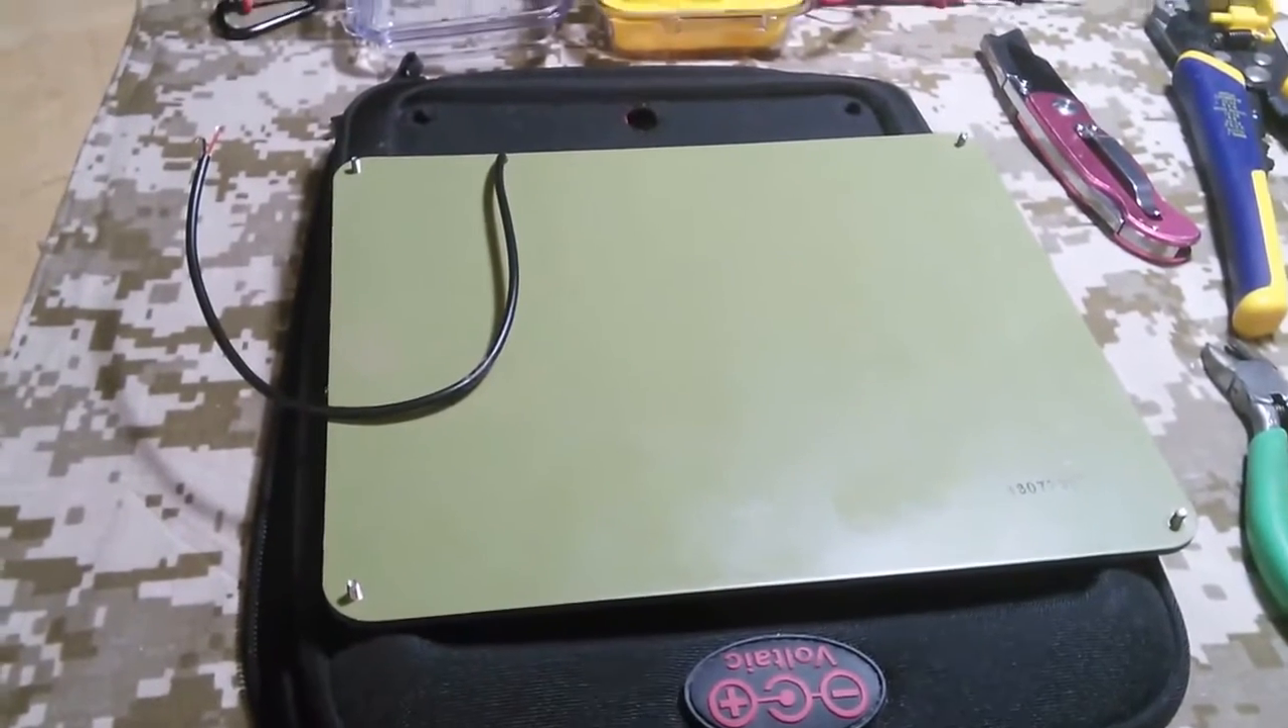I've taken the solar panel out of the container, out of the little pack that it's mounted to, and I've cut the barrel connector off.